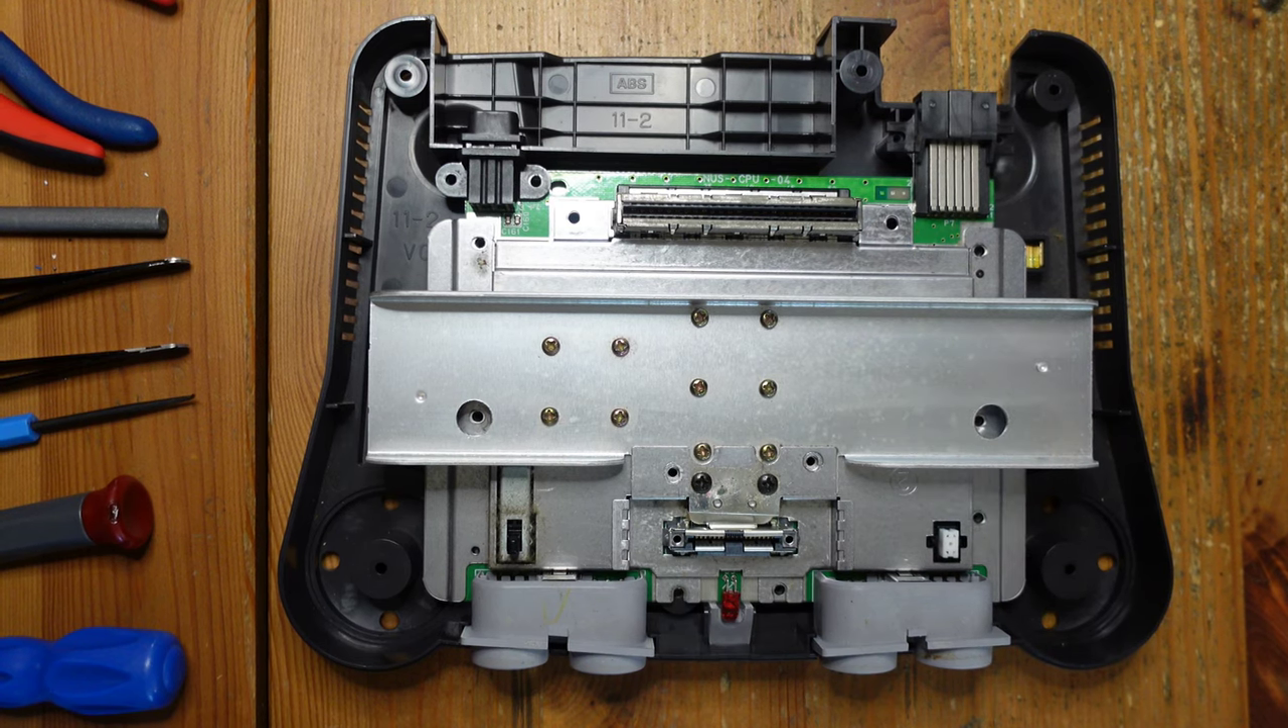Okay, so I have the Nintendo 64 taken apart.